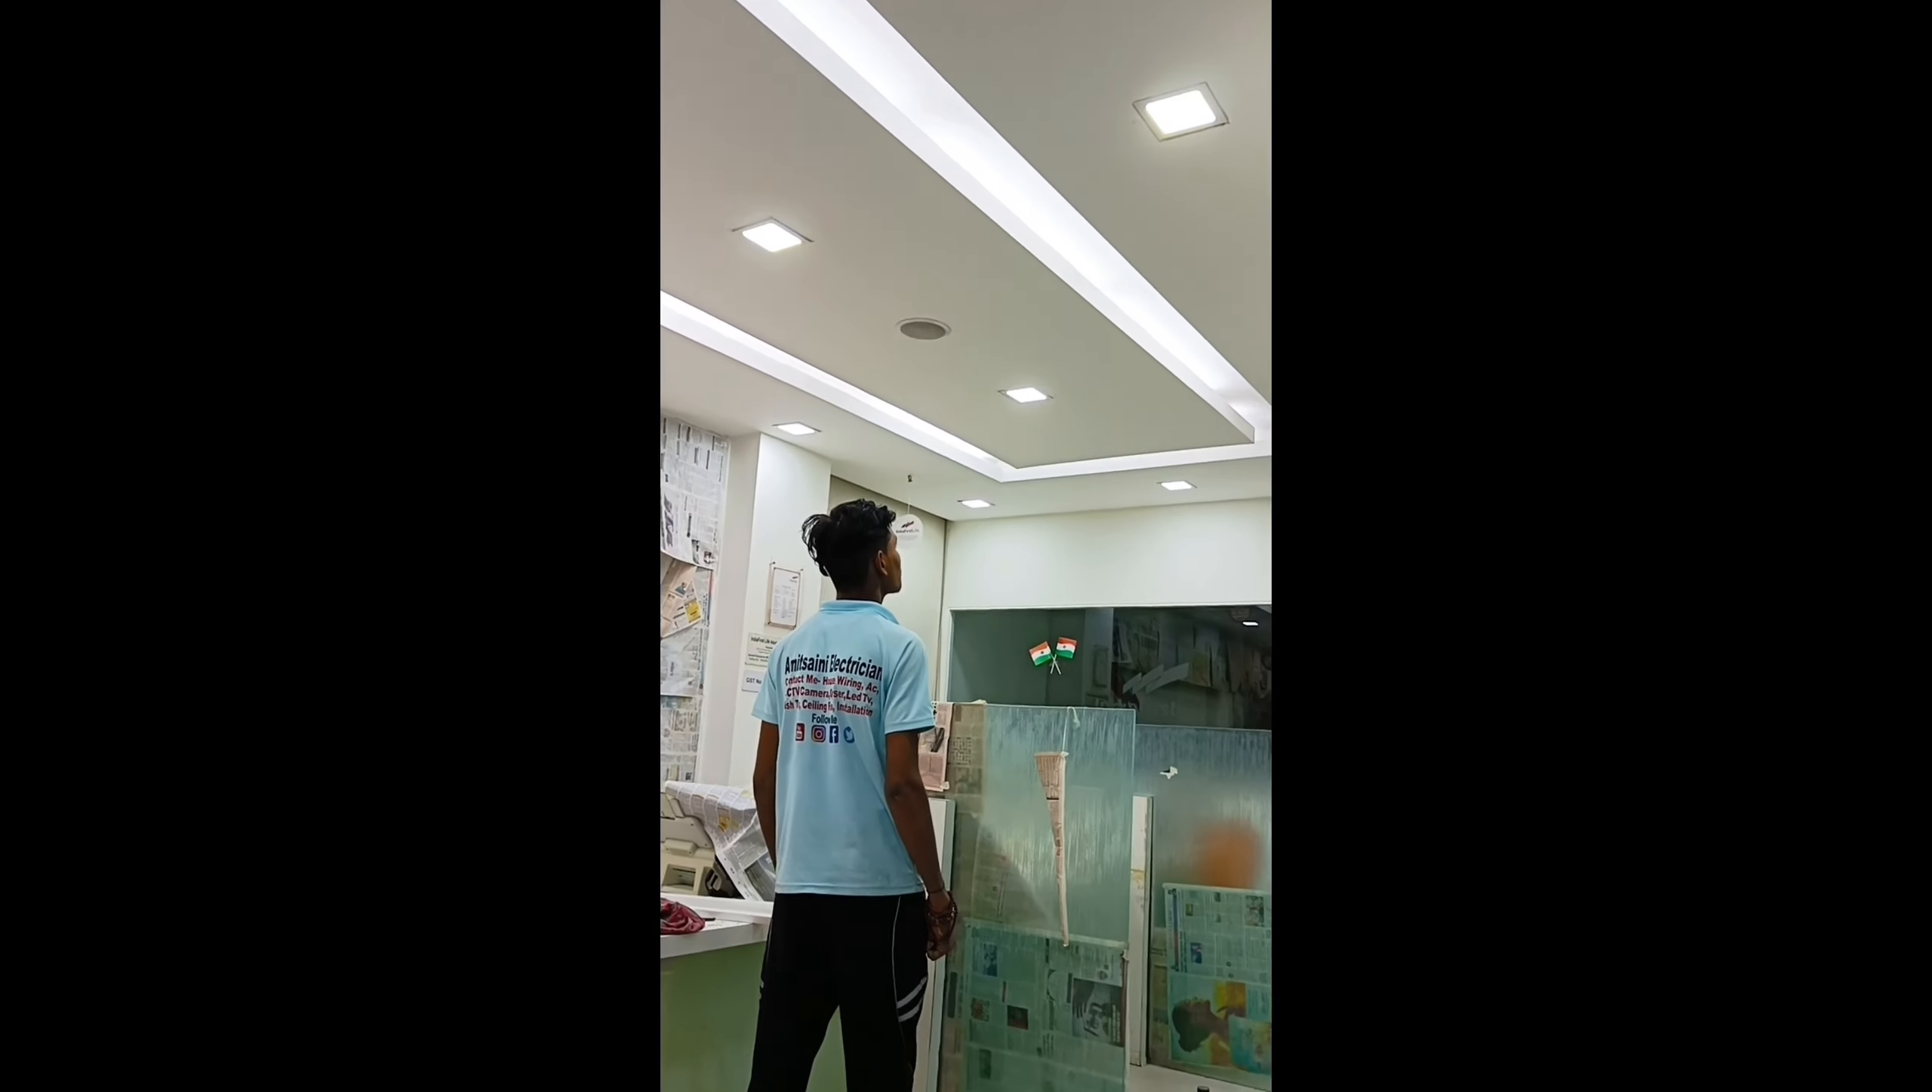यहां पर सारे यहां पर ceiling में हमने light को fitting कर दिया है।